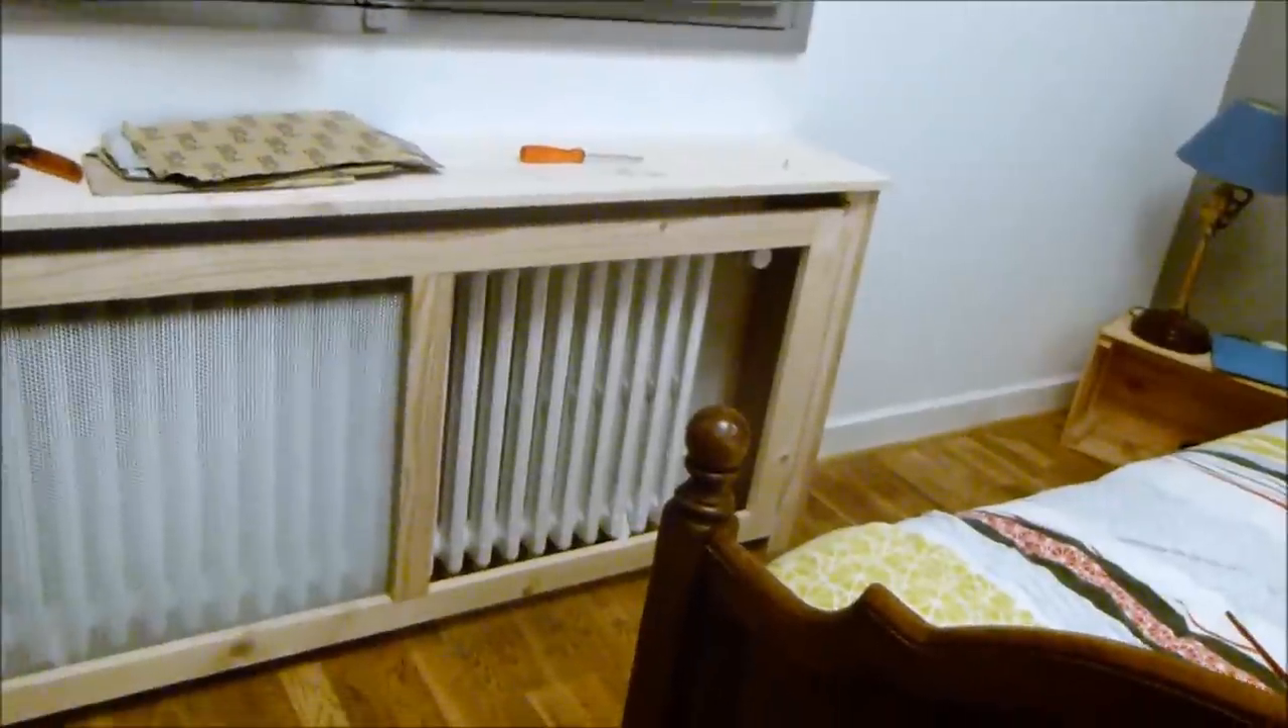J'ai coupé l'autre grille il n'y a plus qu'à la poser.